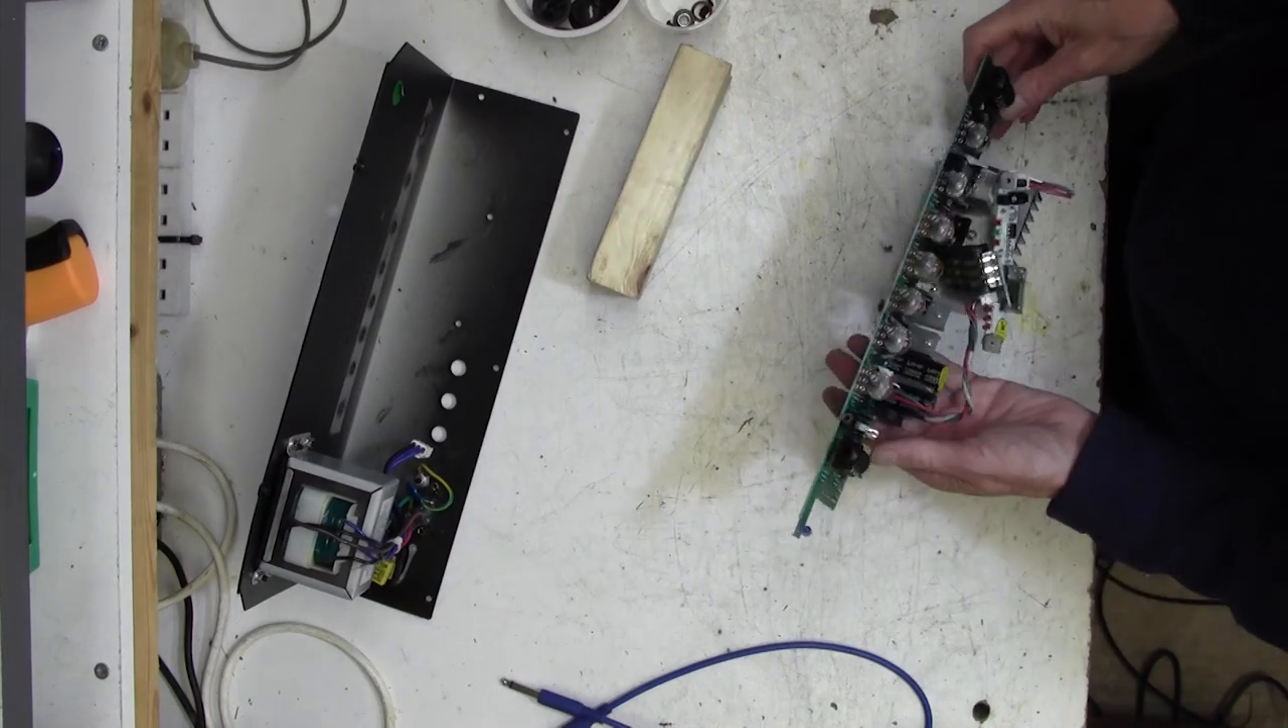Now we've got the board out that wasn't too dramatic actually.